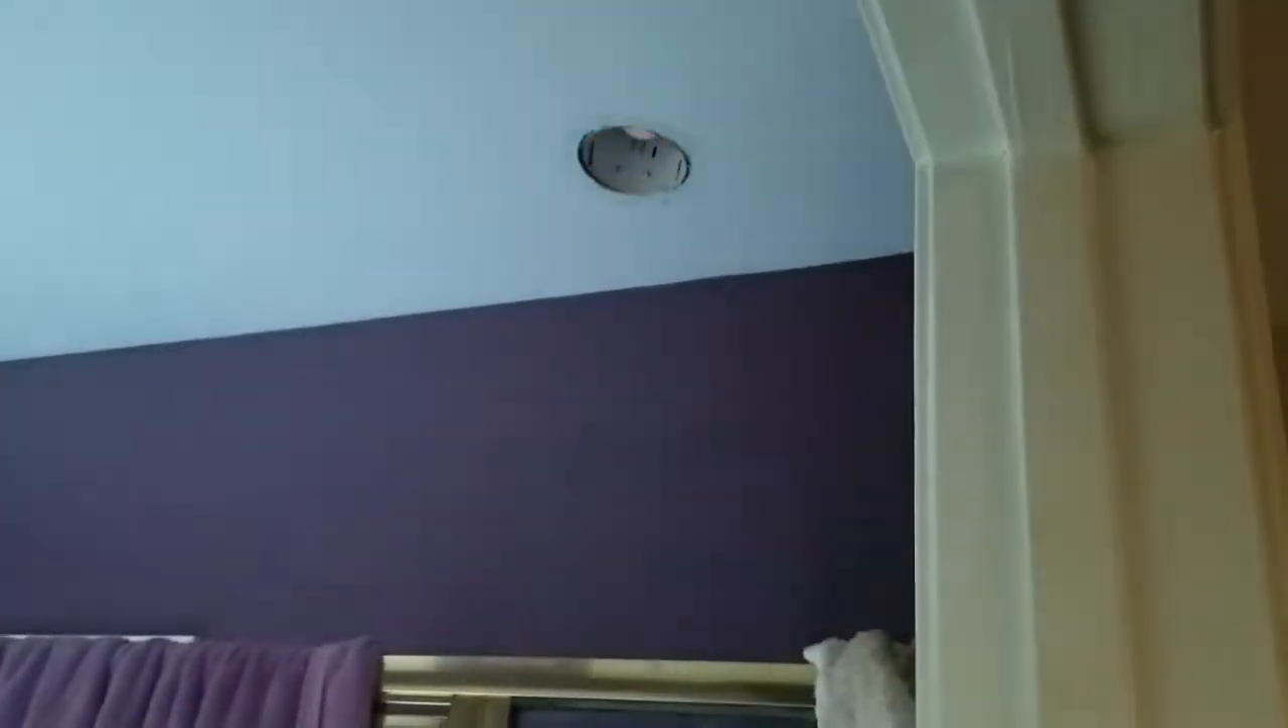So we just got to put the cover back on that shower light.